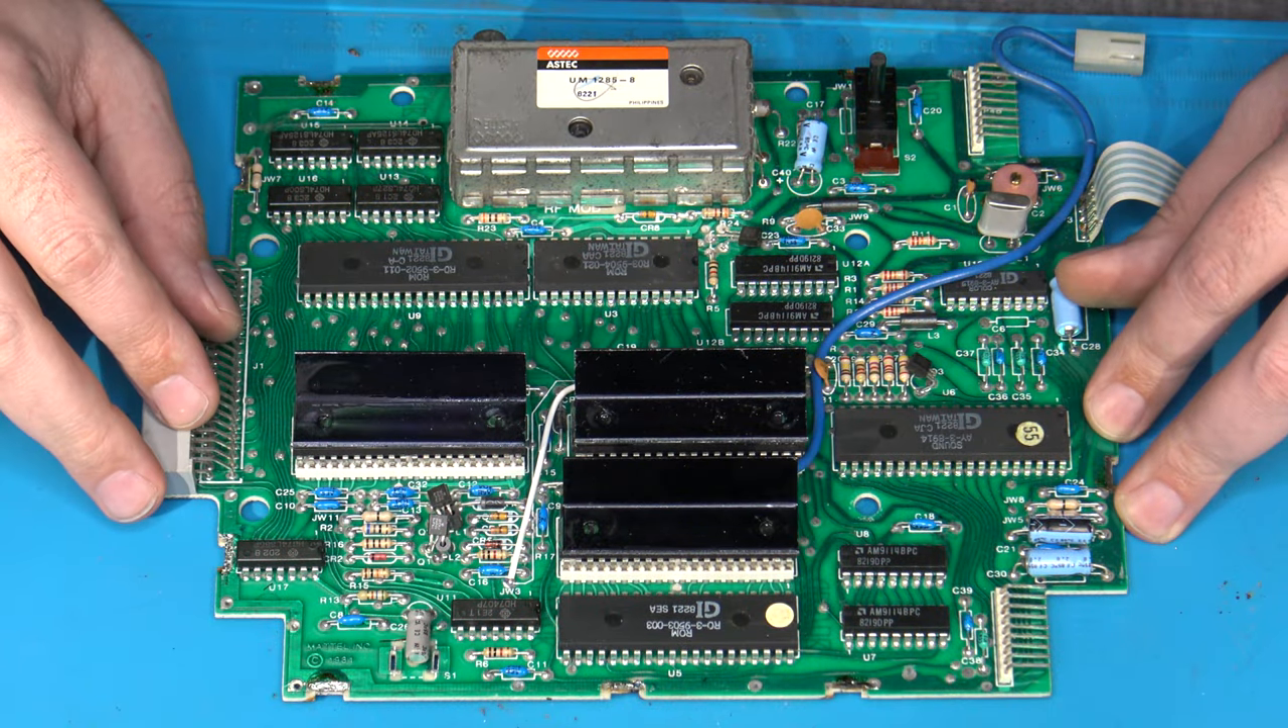I now have the main board and everything extracted.